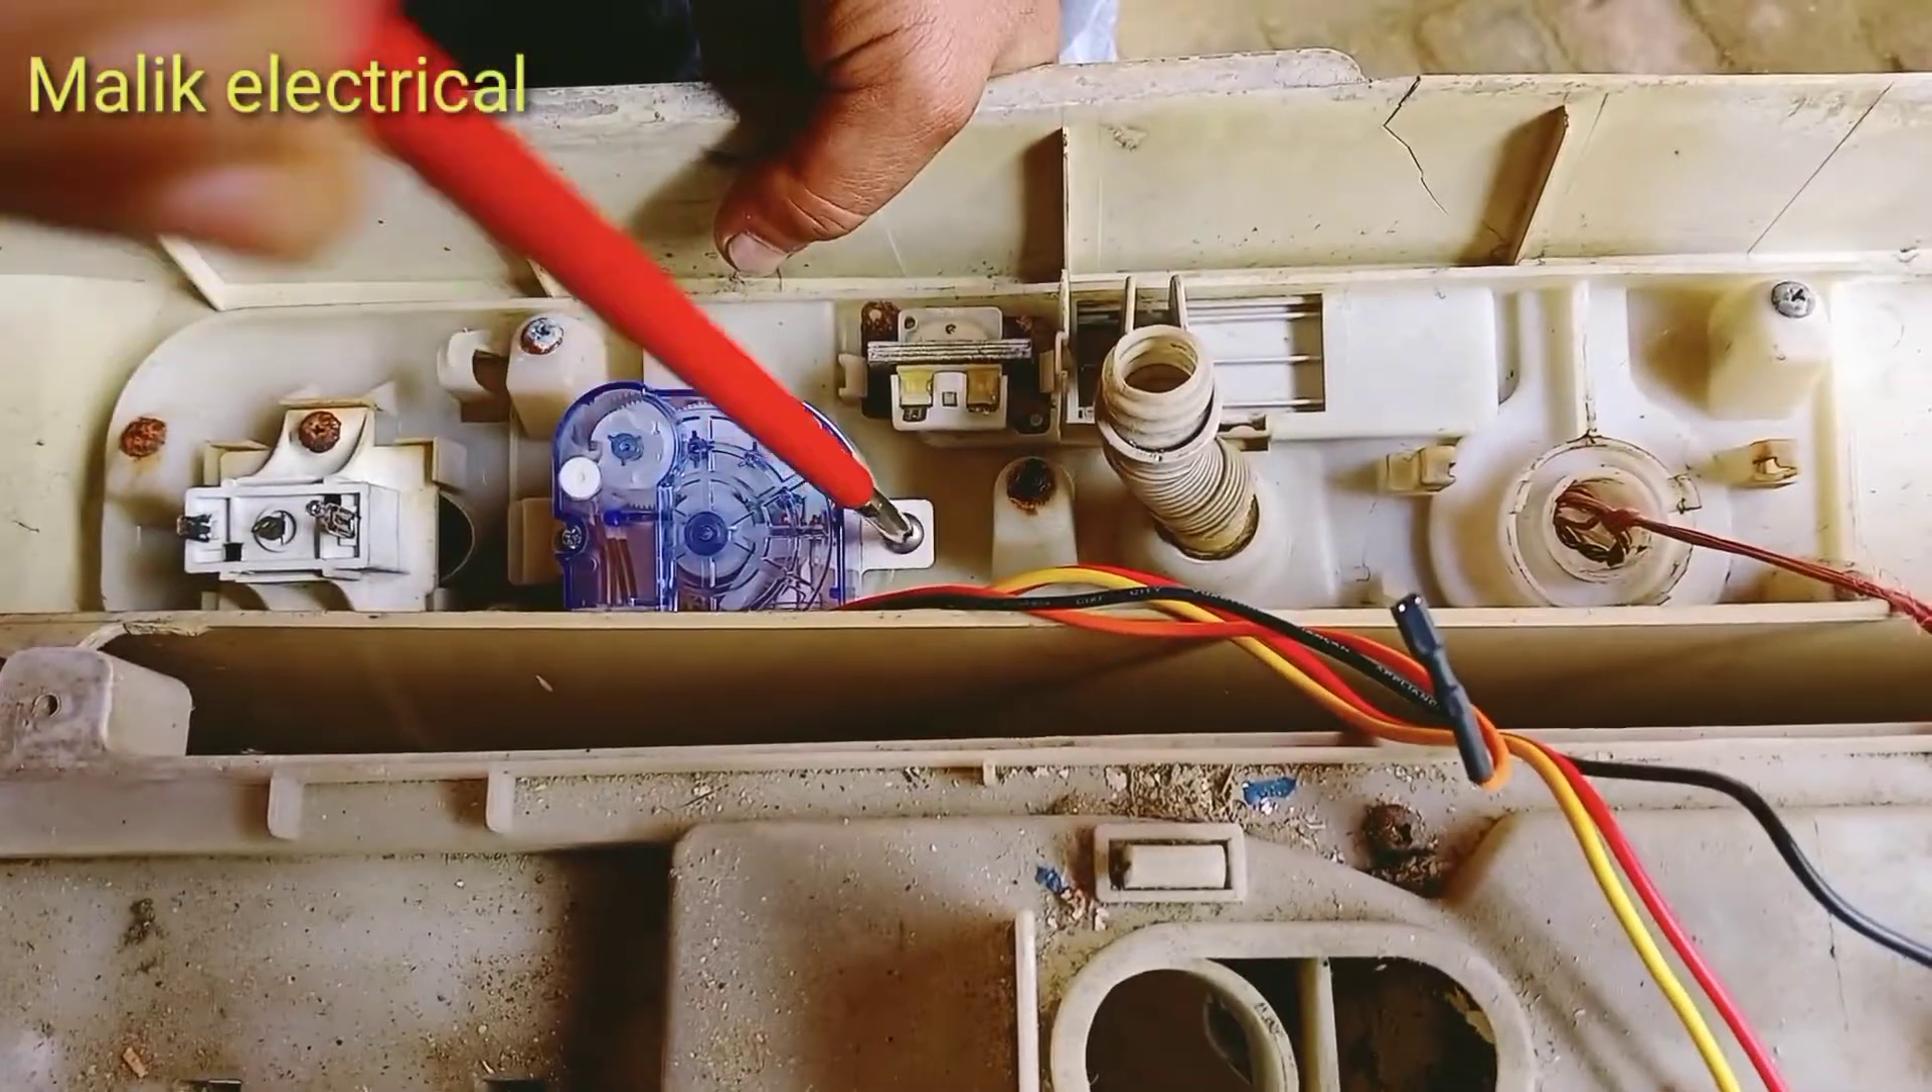अब हम इसको टाइमर को फिट कर दिया है।